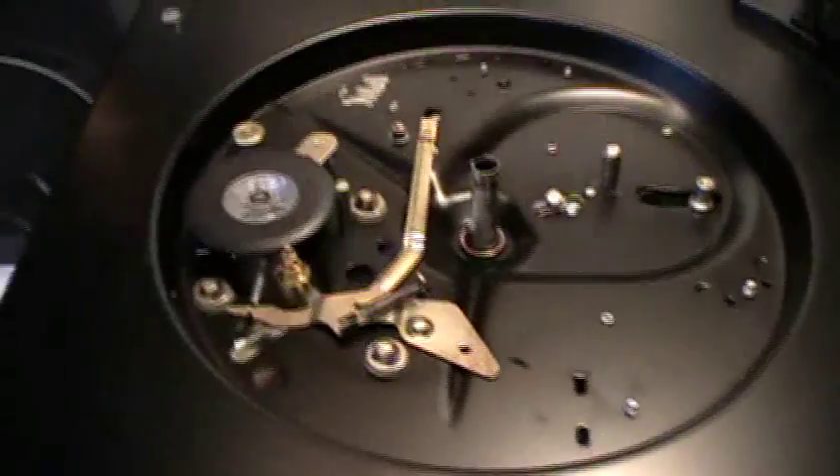Anyway, I've taken the turntable off.